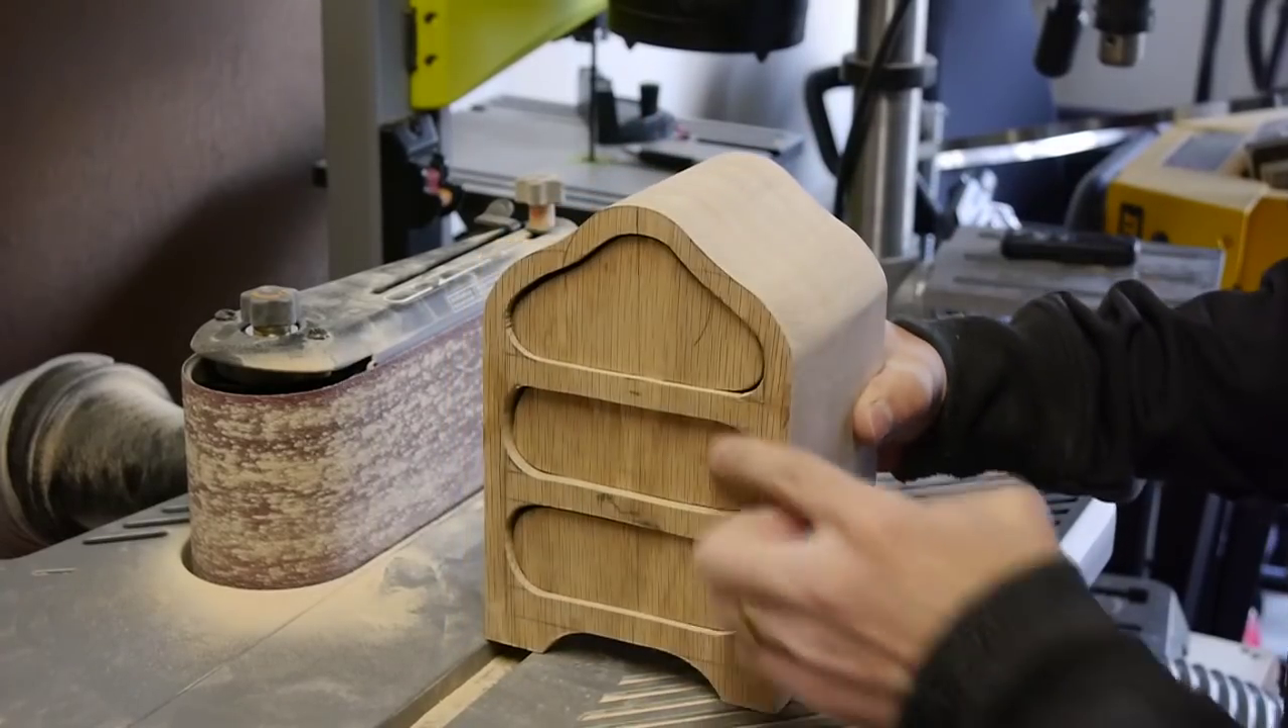If you place the drawers back into the bandsaw box, you'll notice we have a bit of a problem. Notice how the drawers are sunken in.